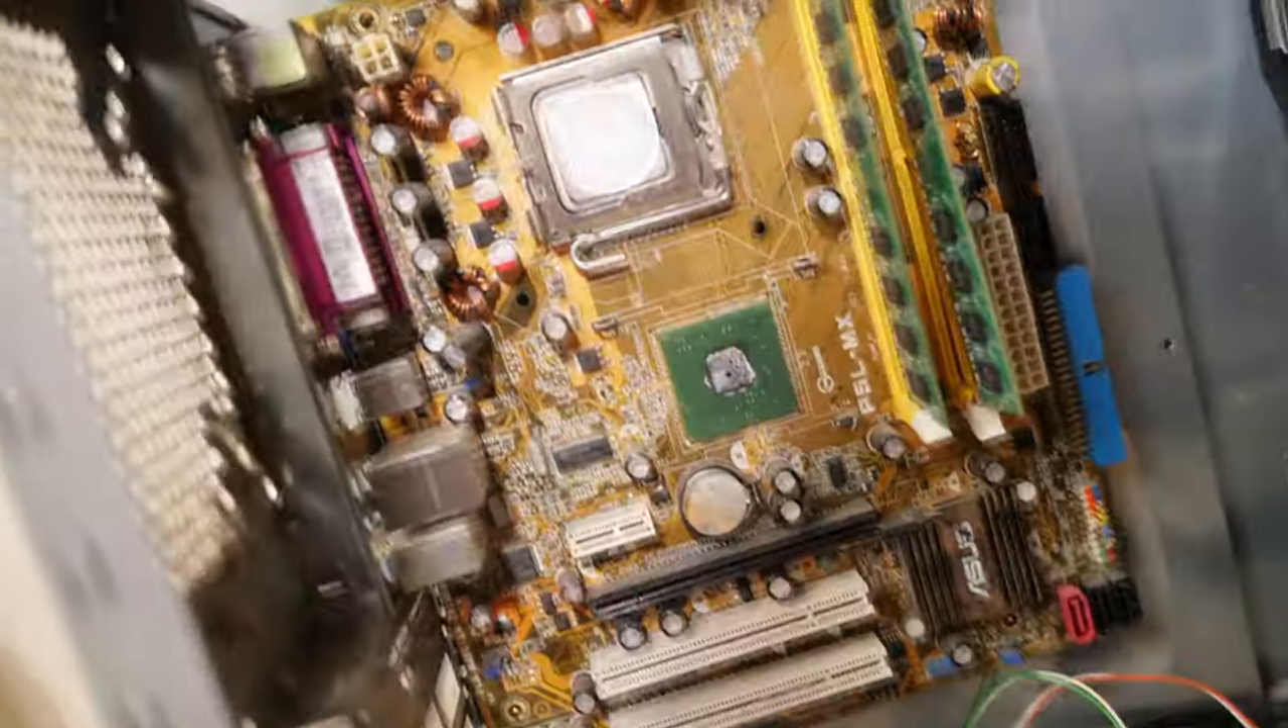Ah, so I ended up just ripping the CPU cooler off.